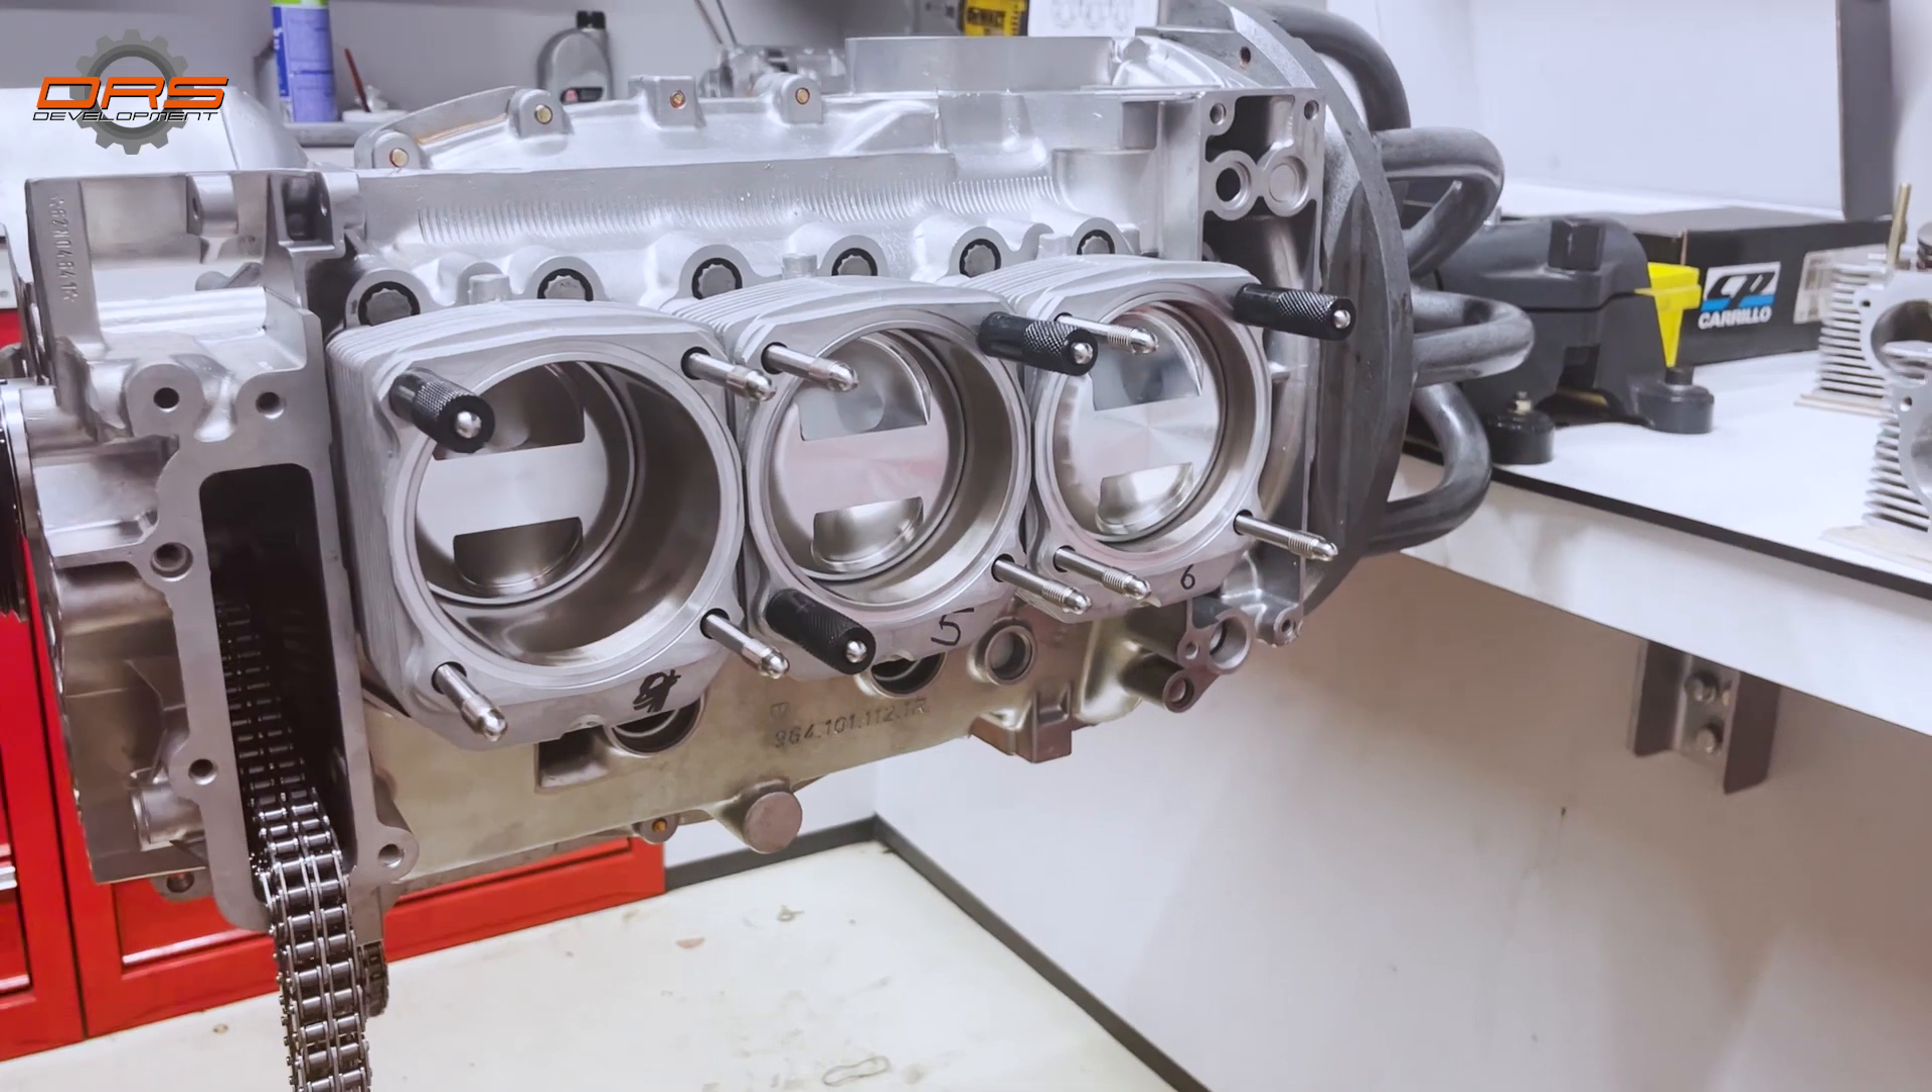Here you can see the CP pistons all assembled in the barrels.